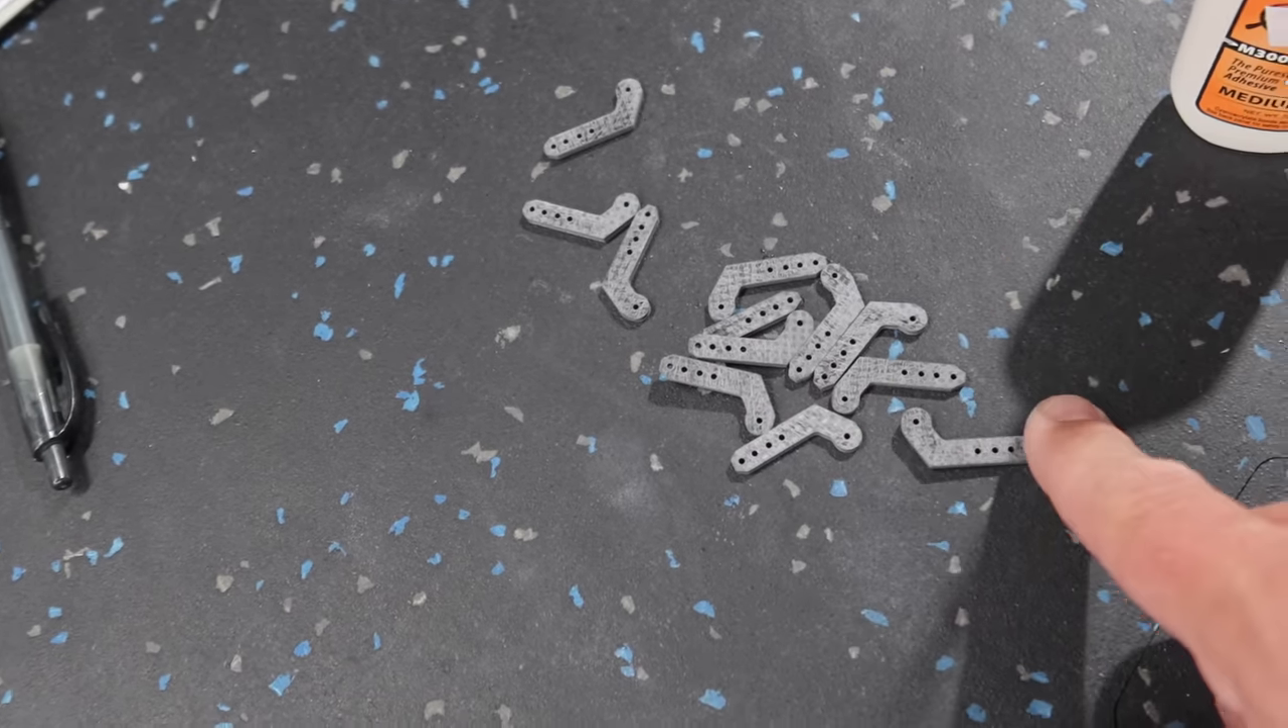So we've pulled all of the uh hinges off of the little board that it comes on.